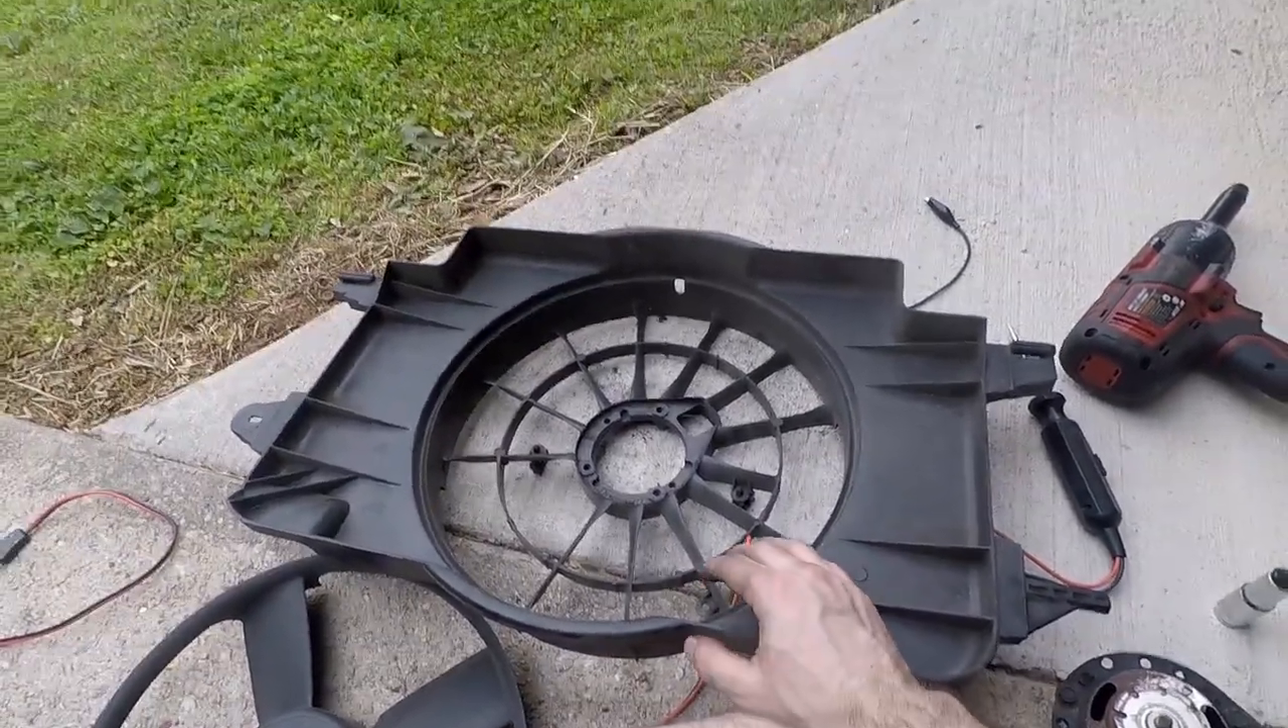I got the radiator fan all disassembled.